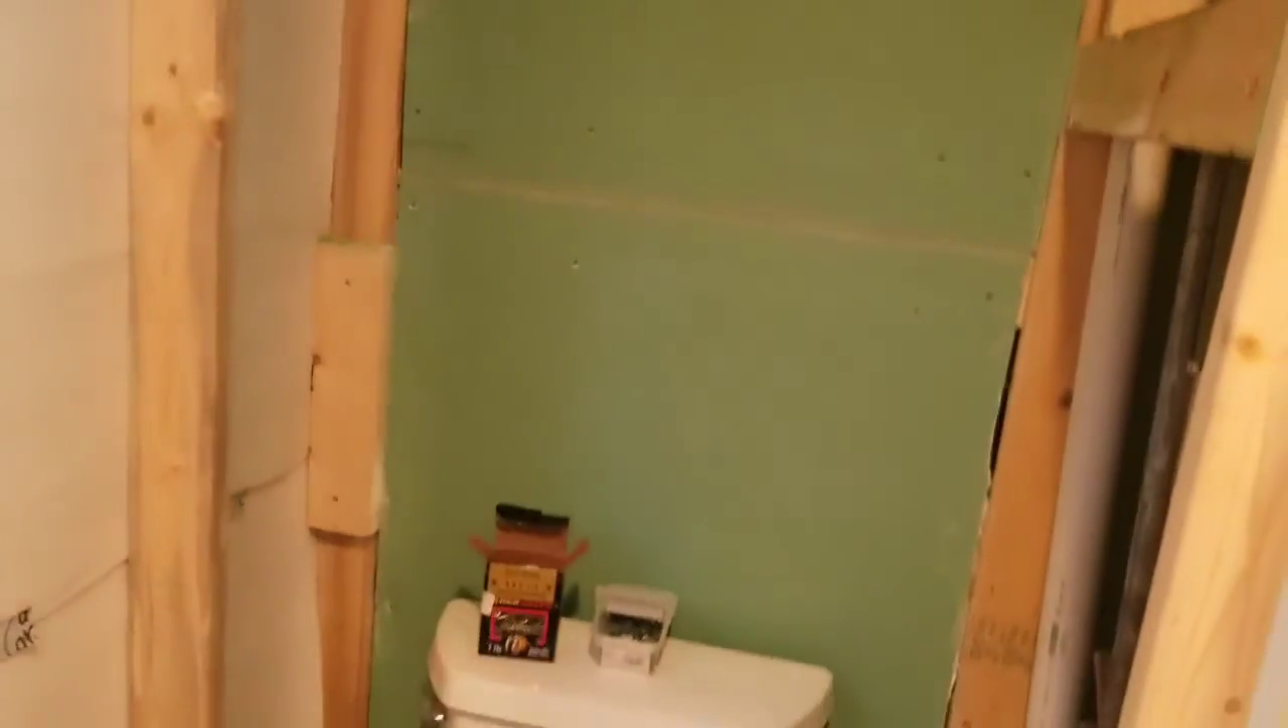As you can see I'm starting to get the drywall up.